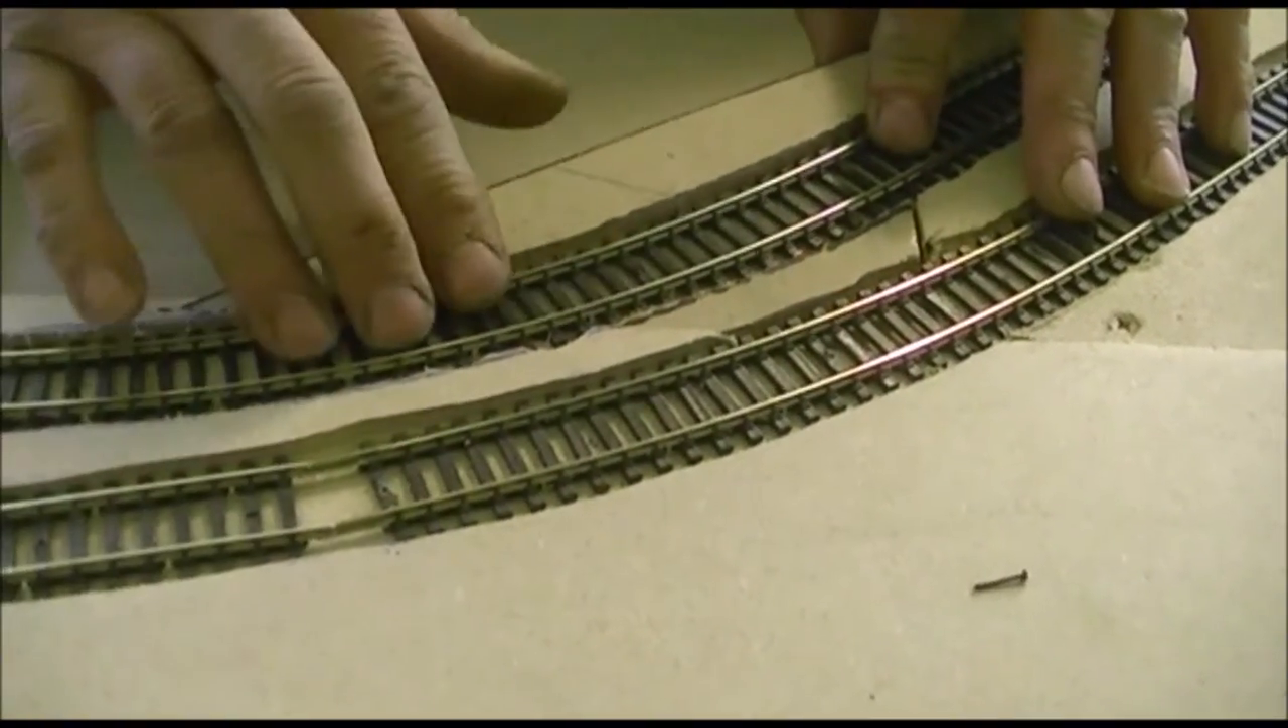We'll lift the track up and we'll lay it in and as you can see there we go that's everything sitting in quite nicely.